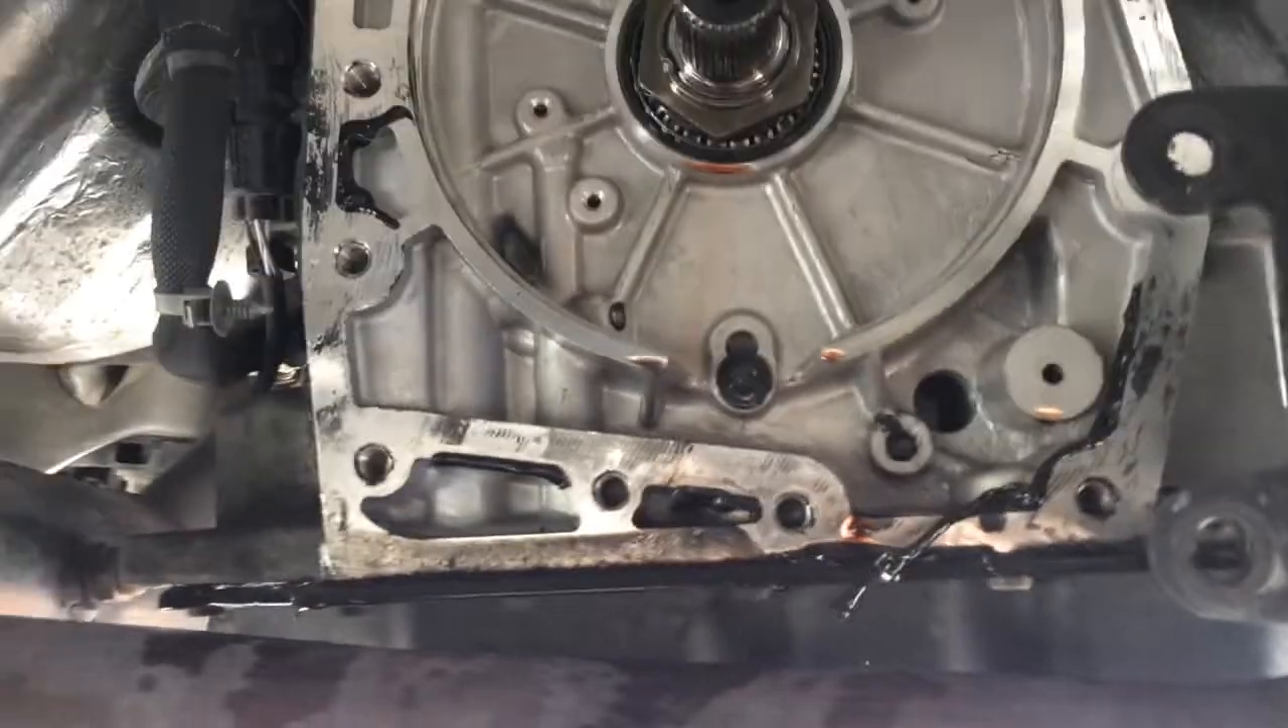Here is the transmission with the extension removed.